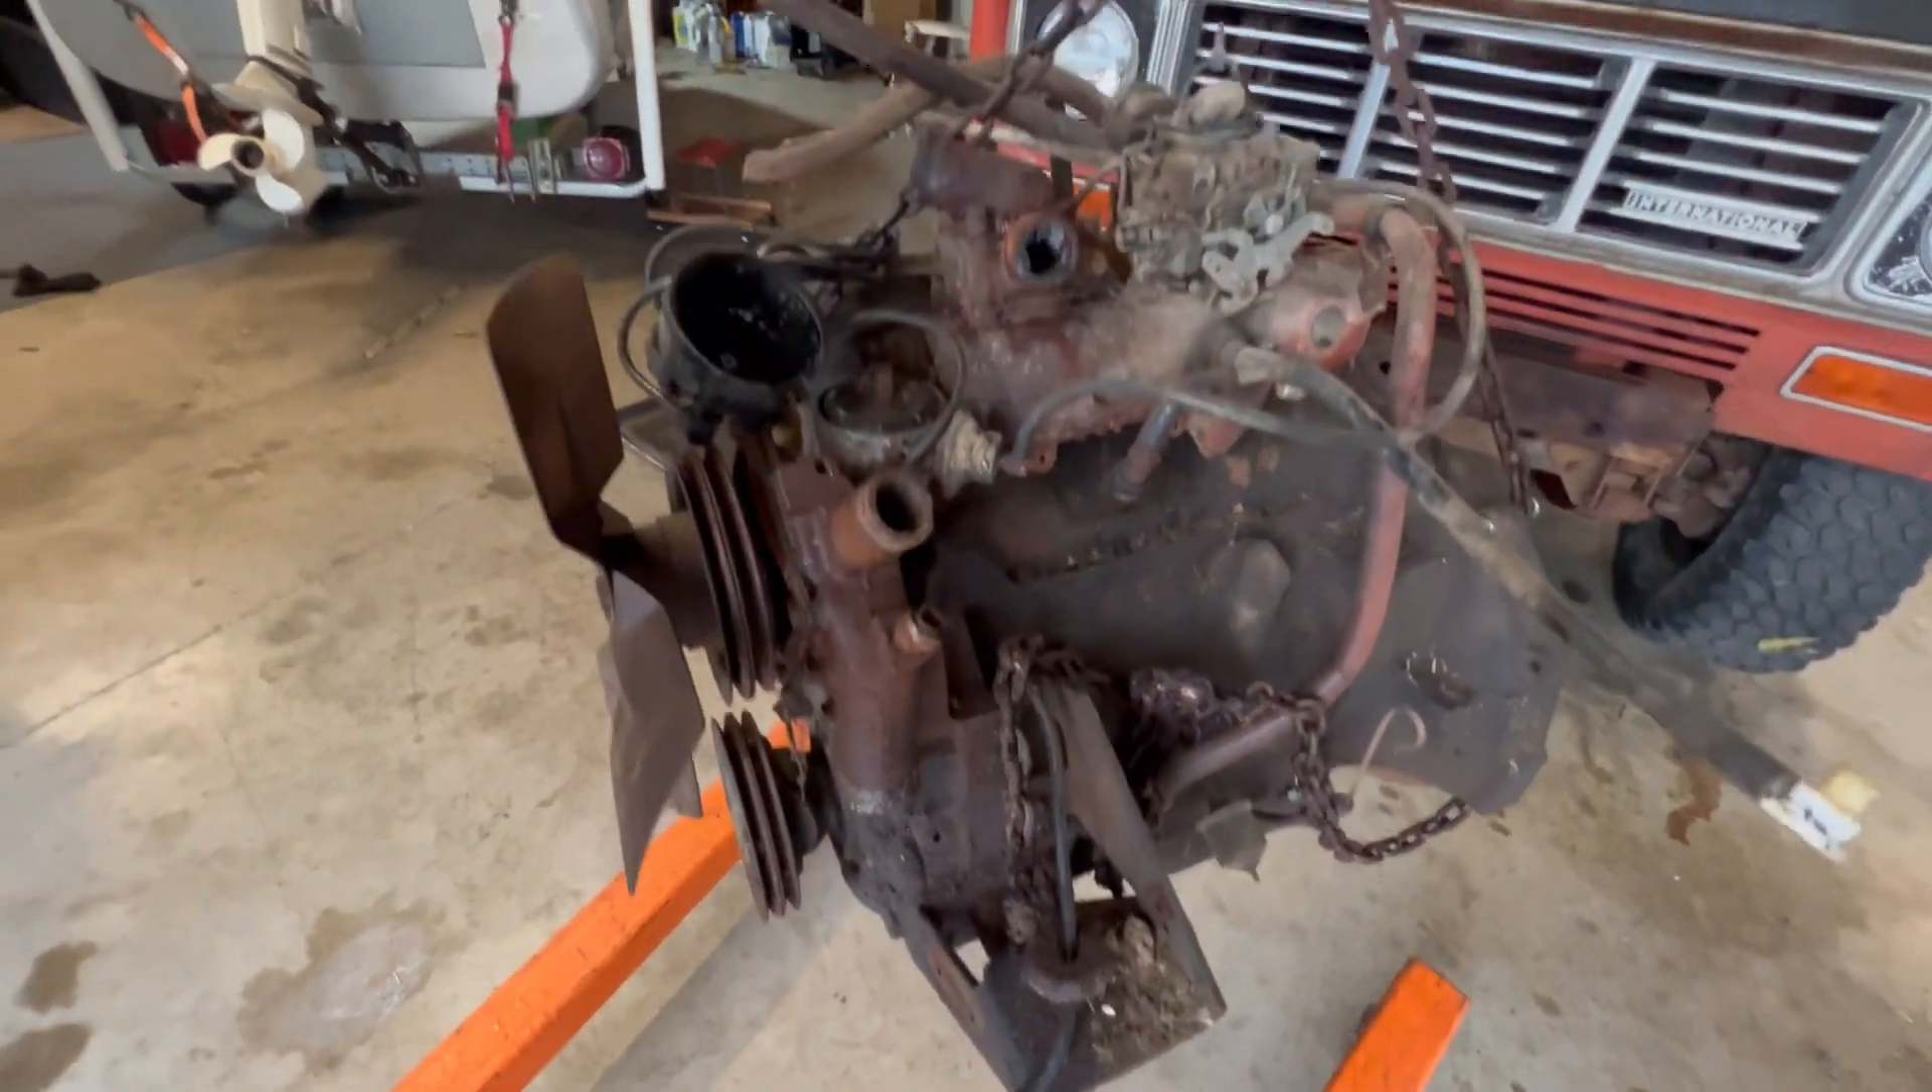It is out. The little four-cylinder is out on the ground.